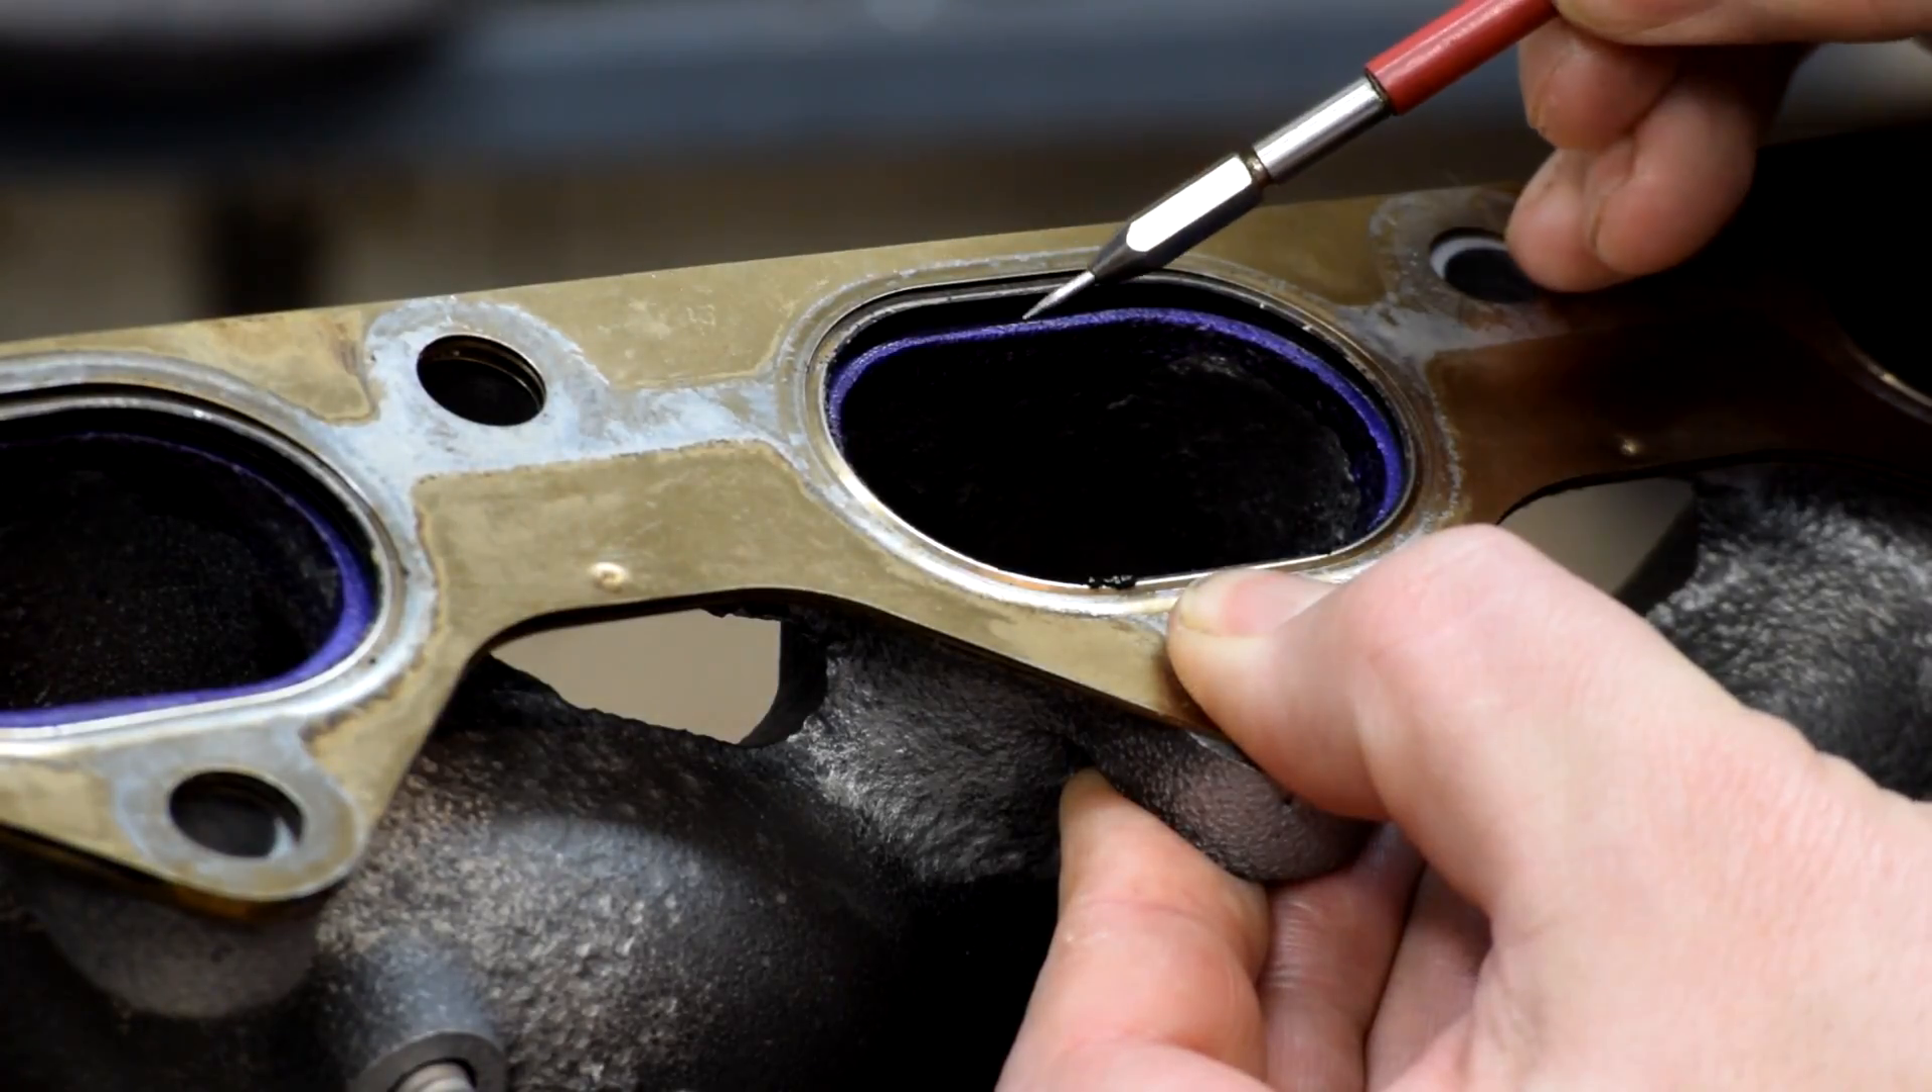You can see we've scribed around the inside of the exhaust gasket right in here to show the profile that the gasket takes relative to the port. And you can see there's a little bit of a stepping here. I mean, there's room to cut back on a little bit of the material here and match this profile exactly to the exhaust gasket.